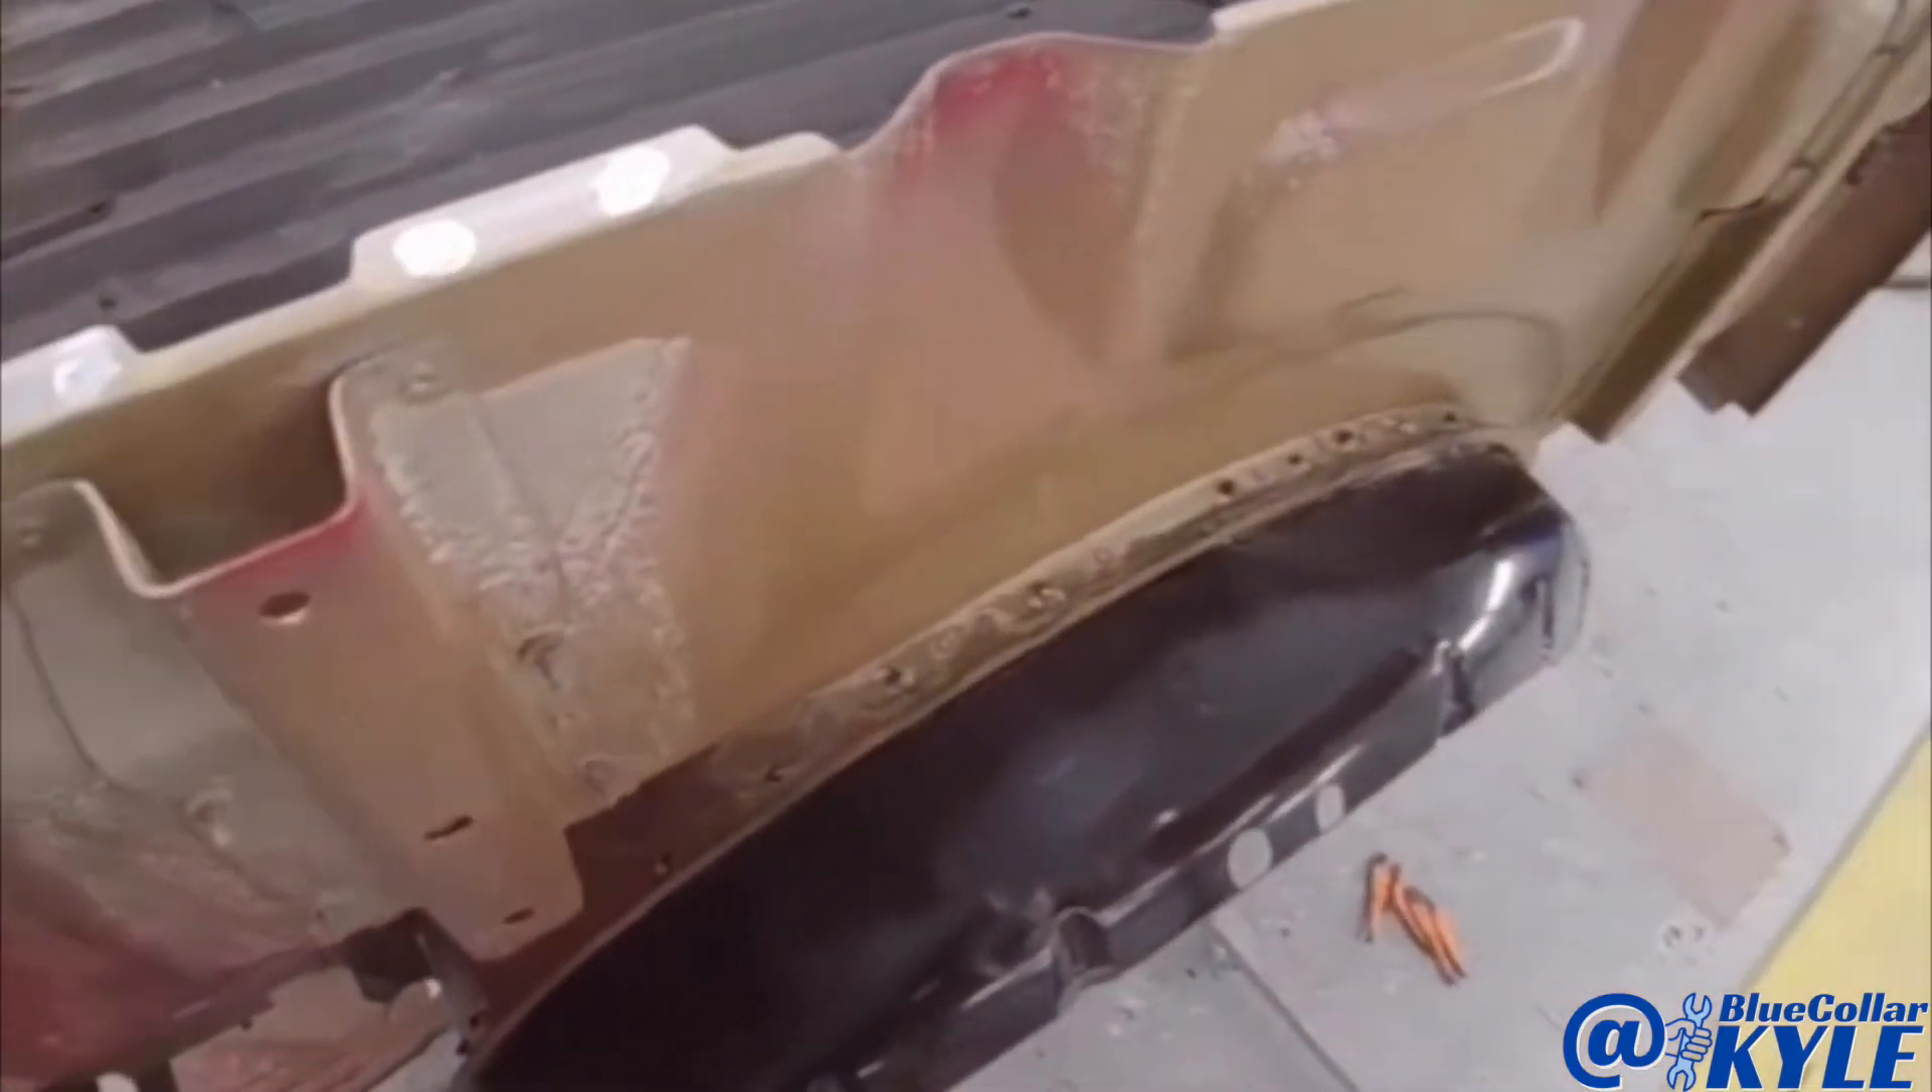I got this wheelhouse all rivet bonded in.